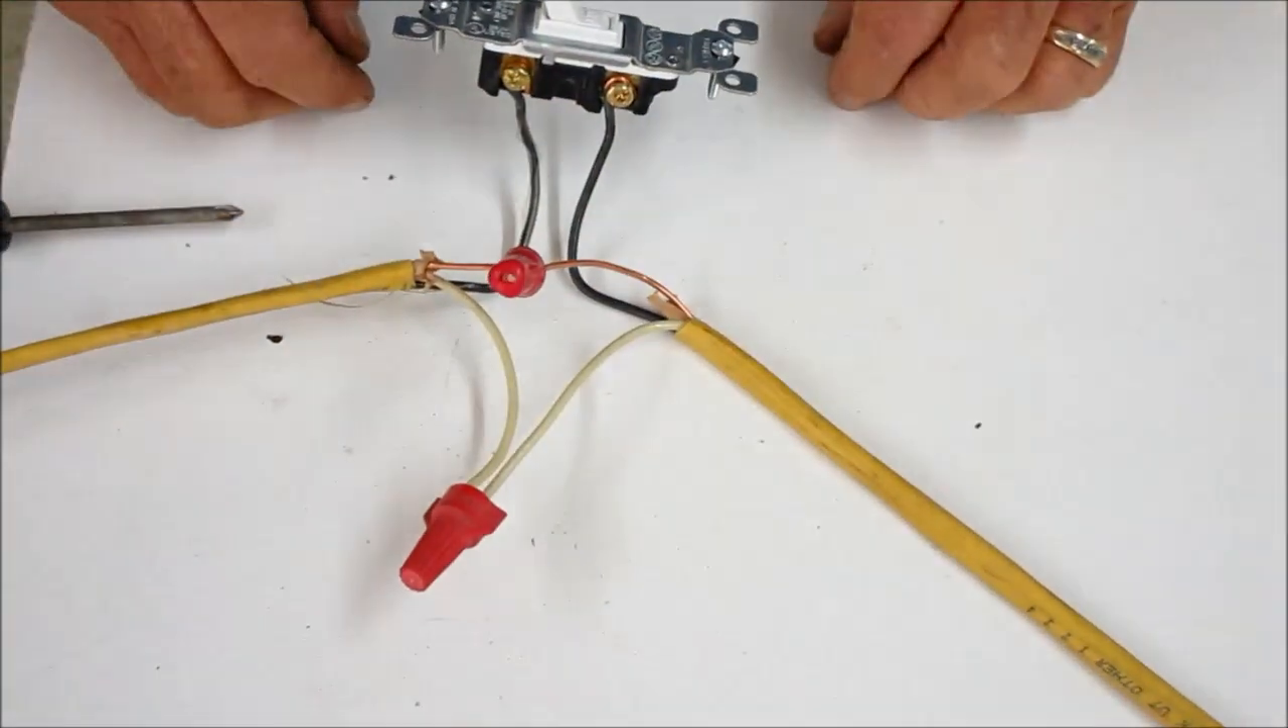All right, so now we got the ground wire tied together.